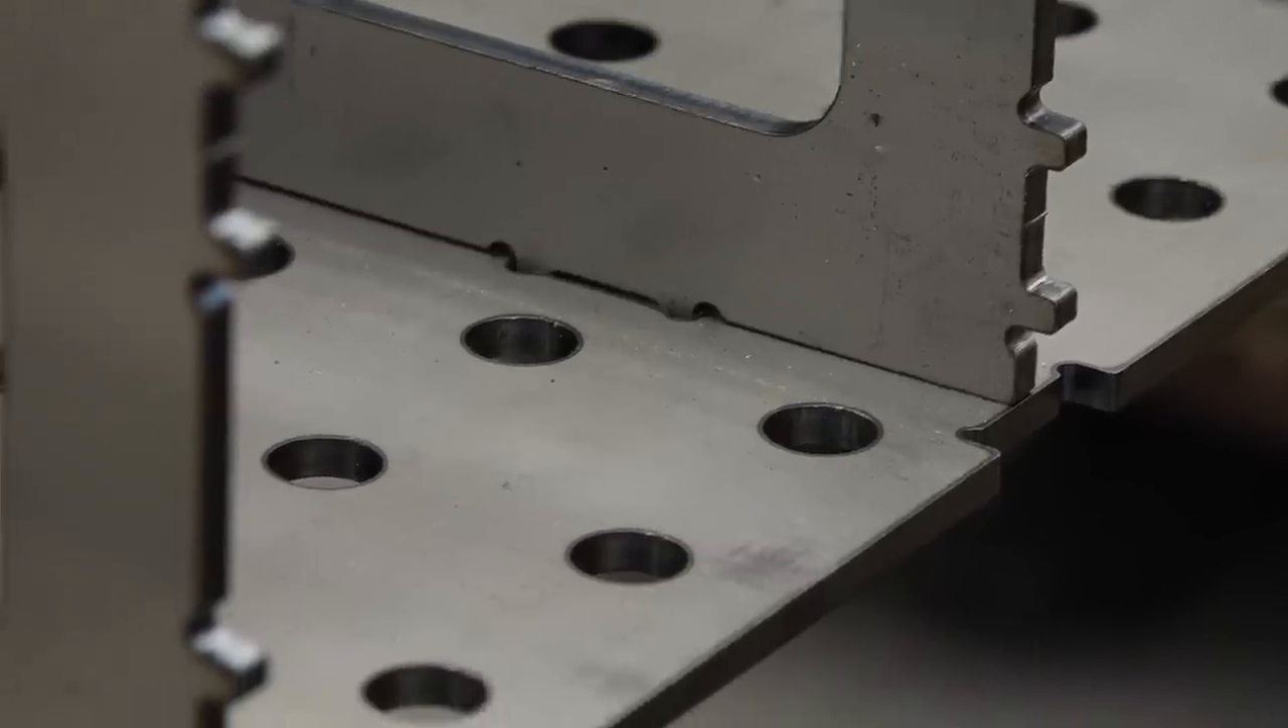If you look towards the outside edge you can see how those ribs are actually making contact with the top plate.